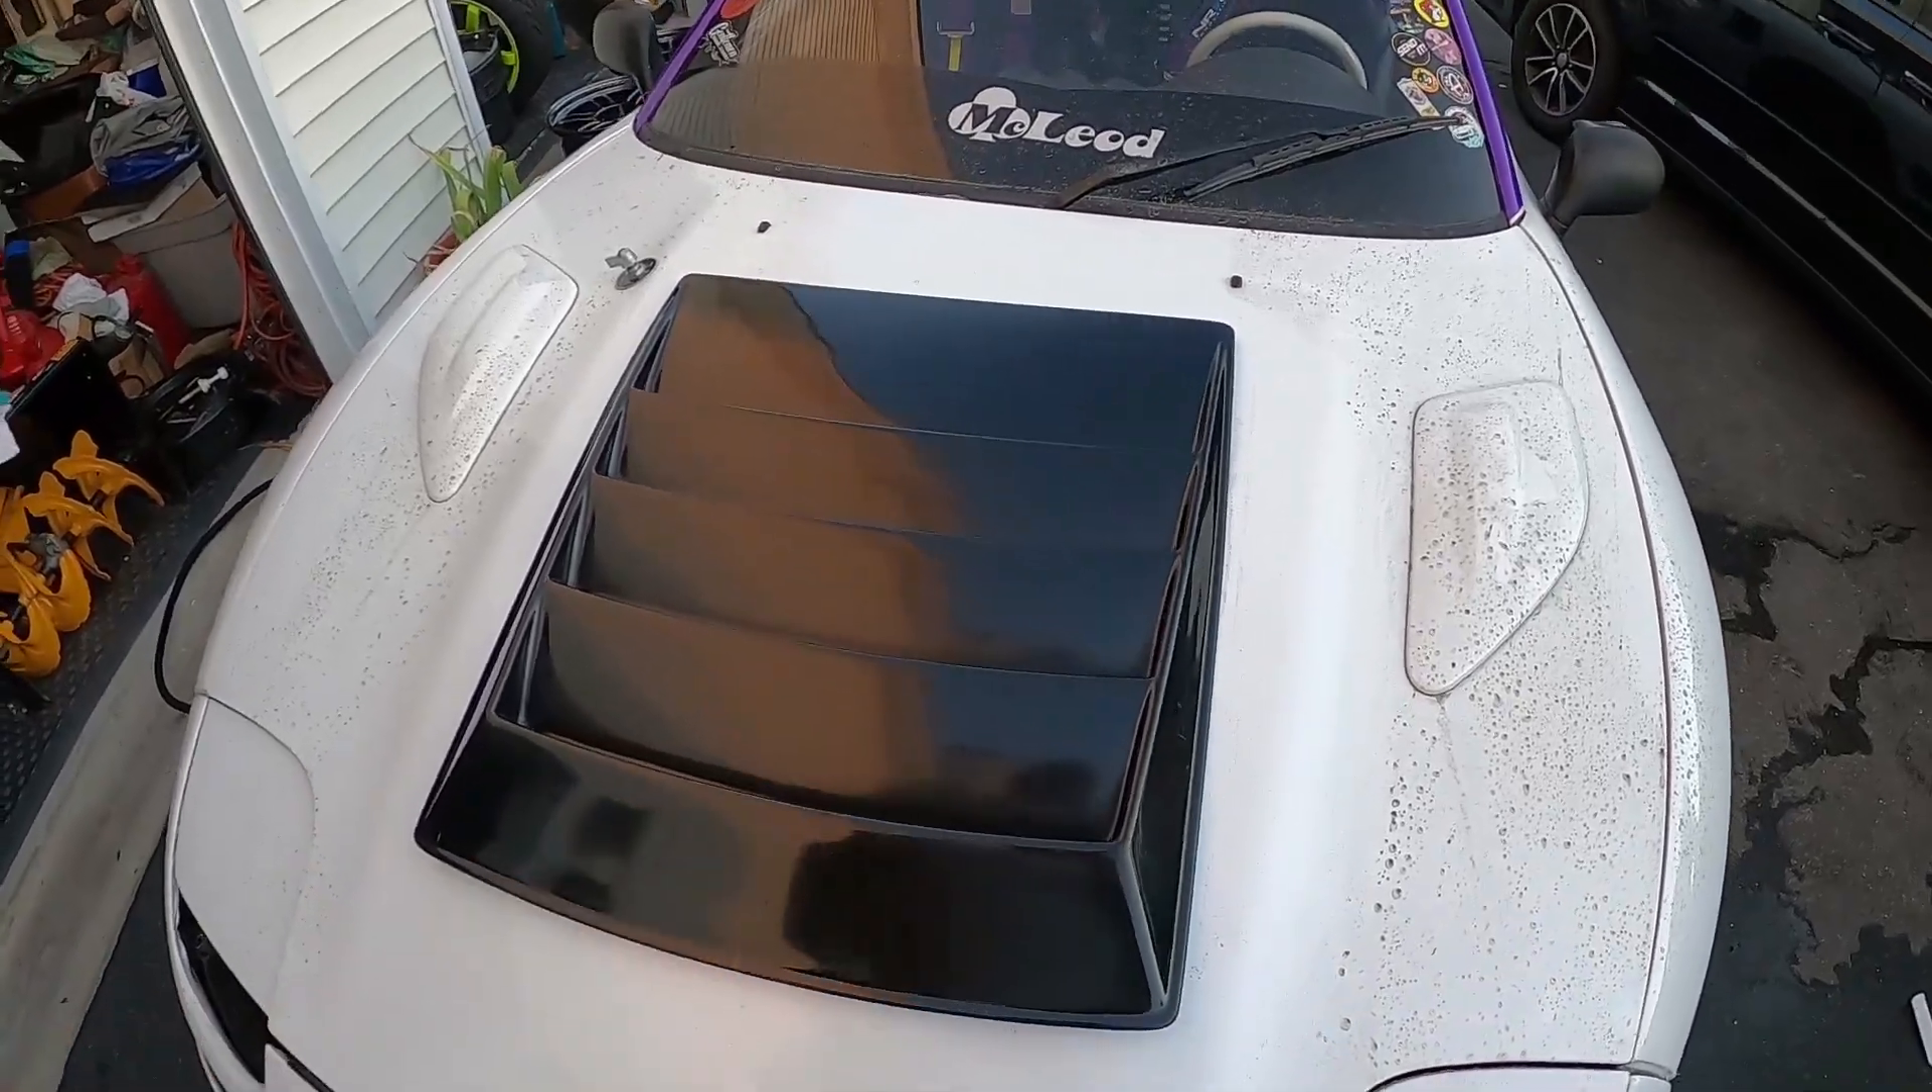Hood vent fits in it's centered it lays flat.